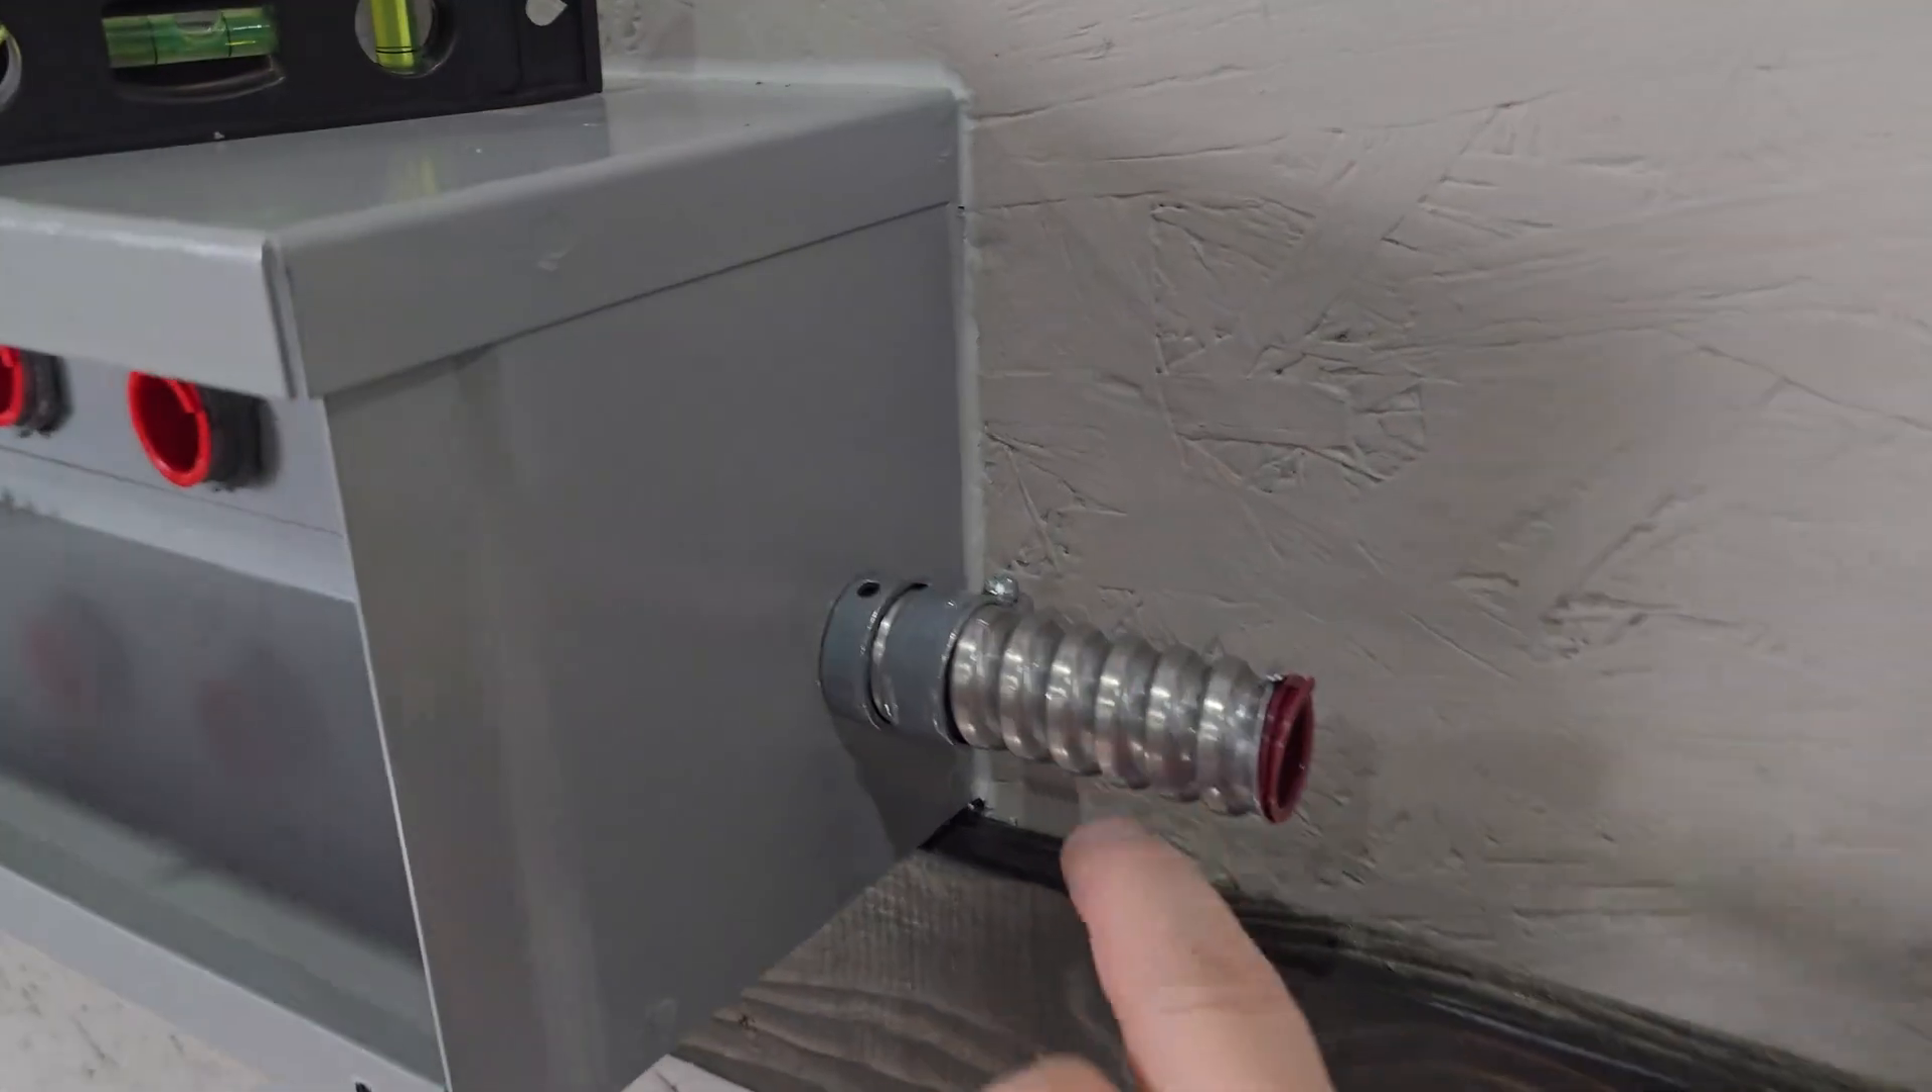I went ahead and installed the conduit and I've tightened it down on this side.